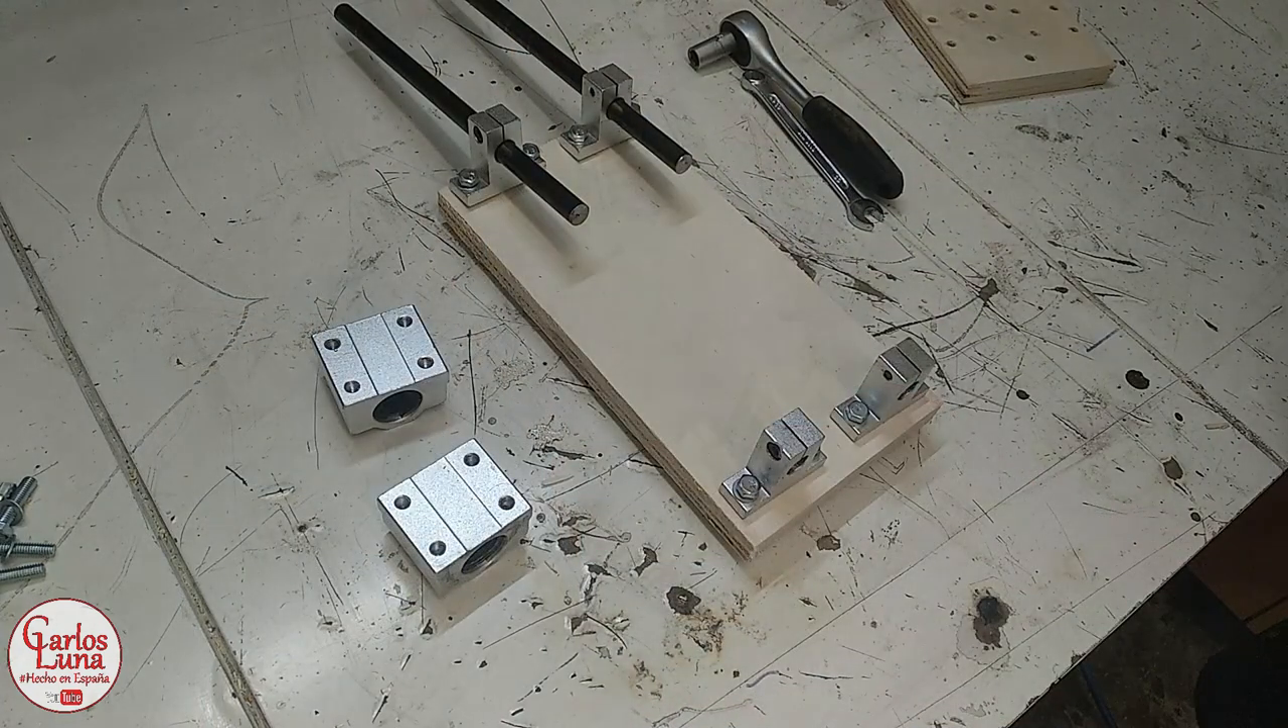Bueno, ya tenemos los soportes de las varillas metidos.